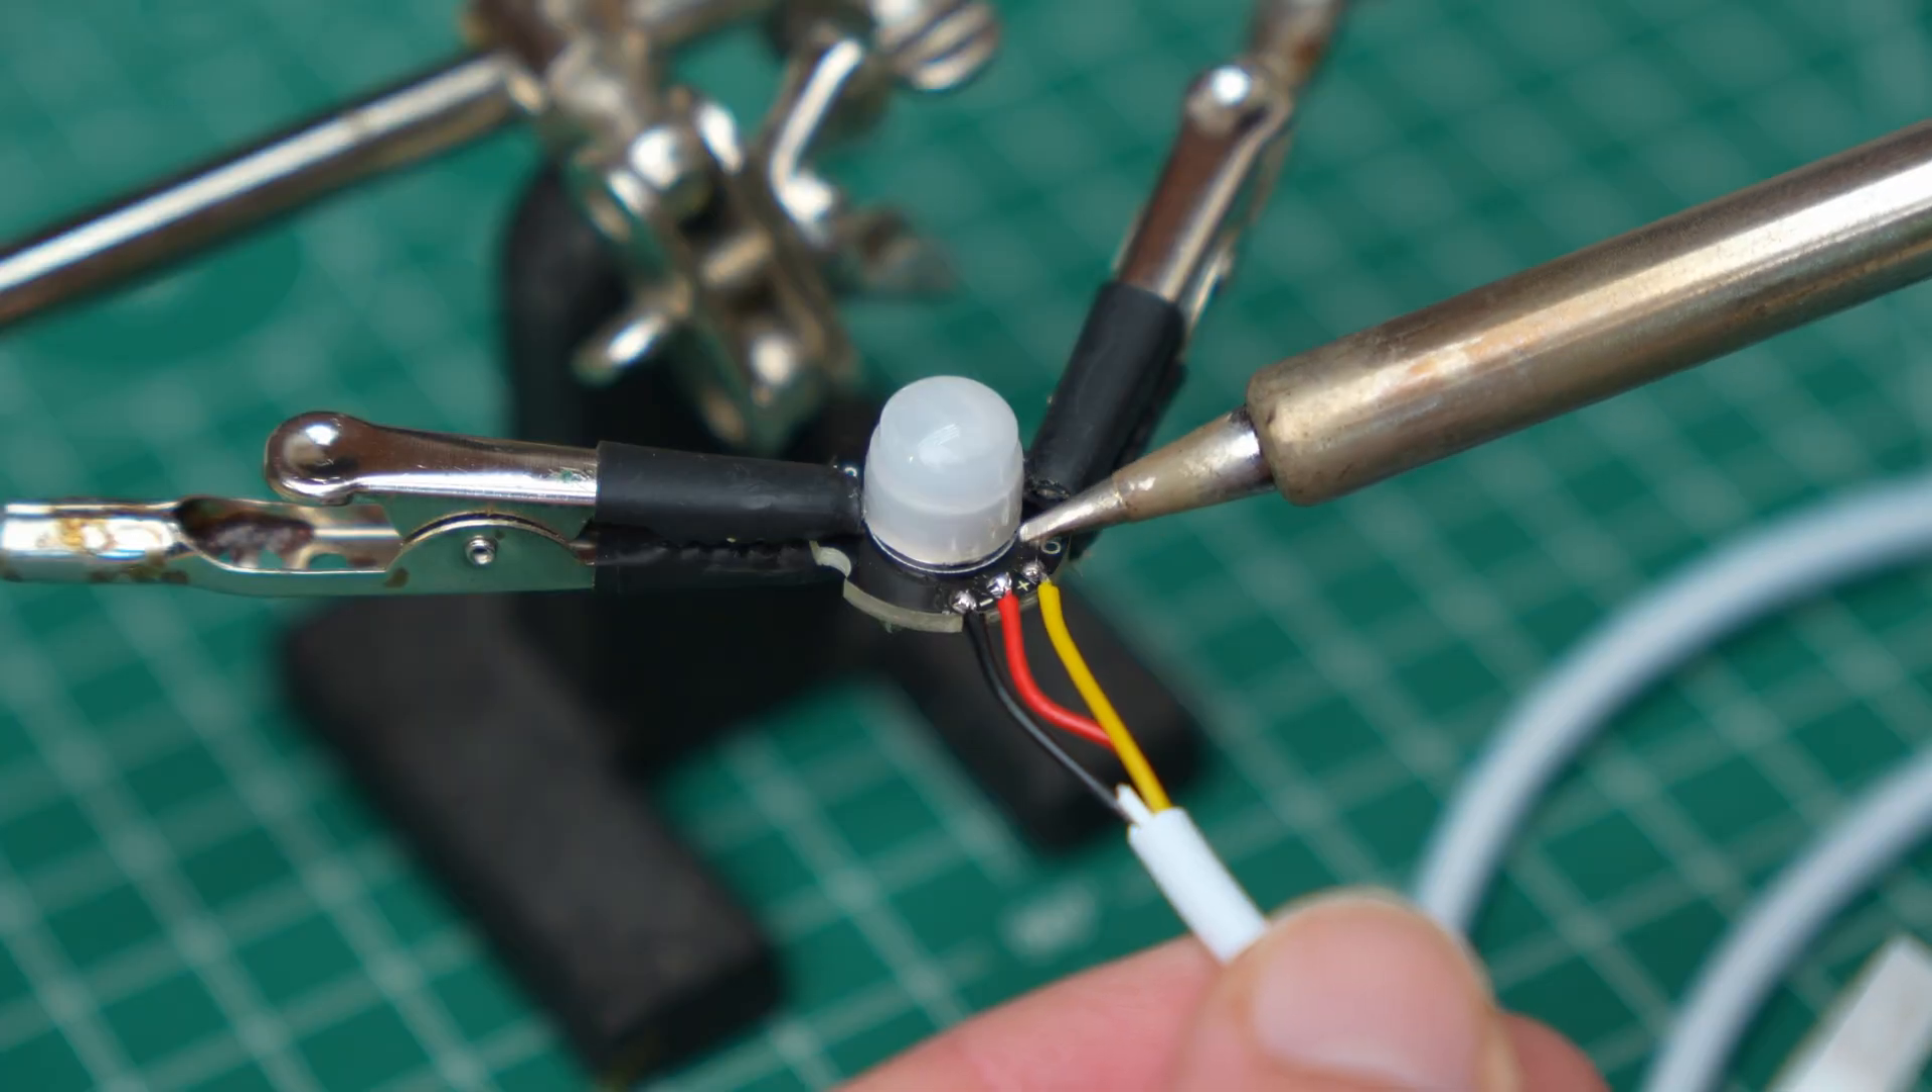I soldered the cable to negative, positive and output of the motion sensor.